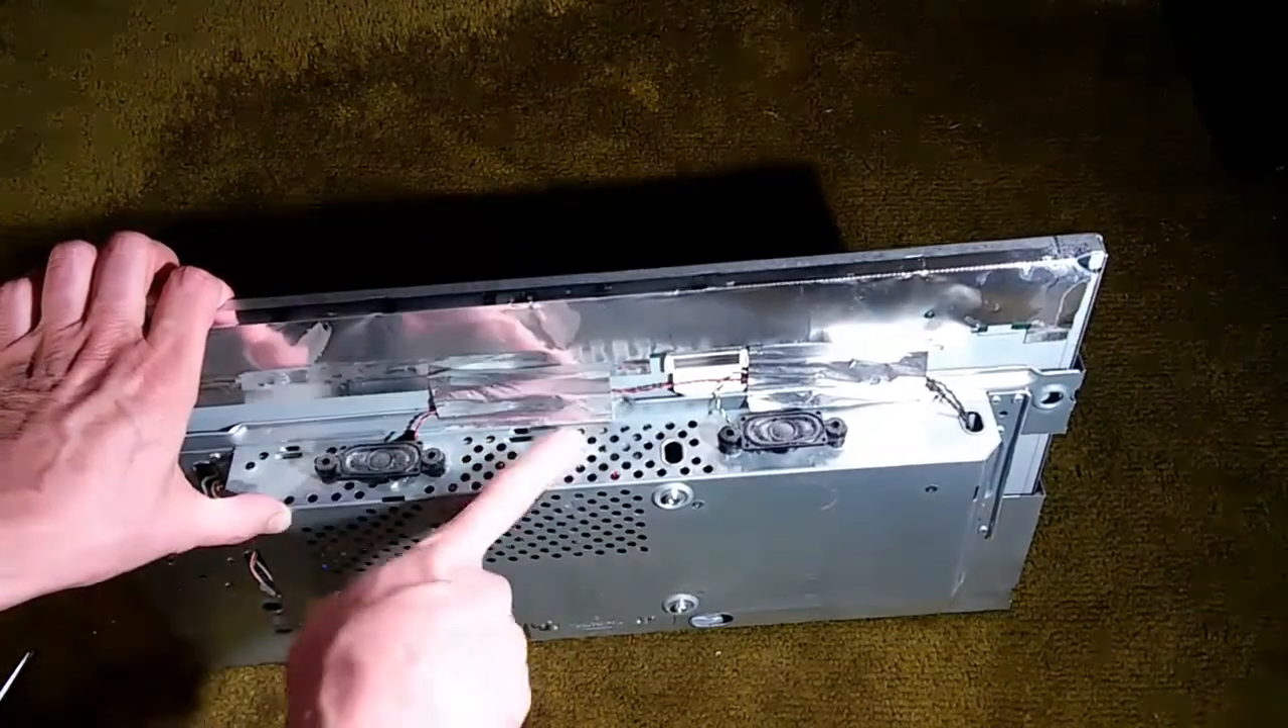Now, this is what you call a board carrier. It's now mostly loose. One thing left. There is some metalized tape between this board carrier and the rest of the monitor.